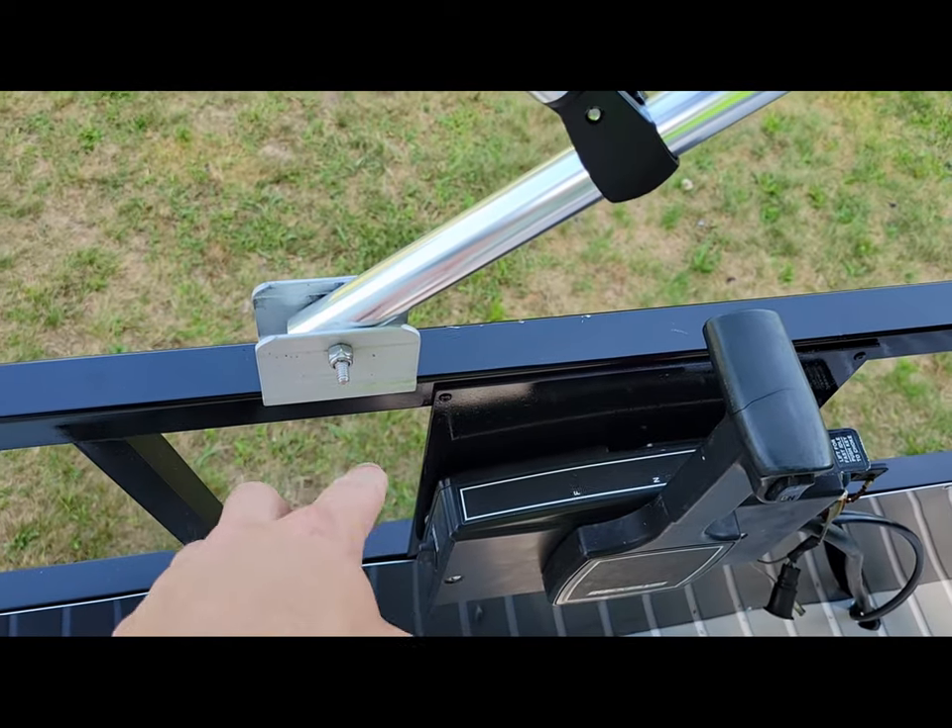All right guys, so we went ahead and put in the permanent, uh, bolts and screws, or I'm sorry, bolts and nuts here to hold the mainframe on.